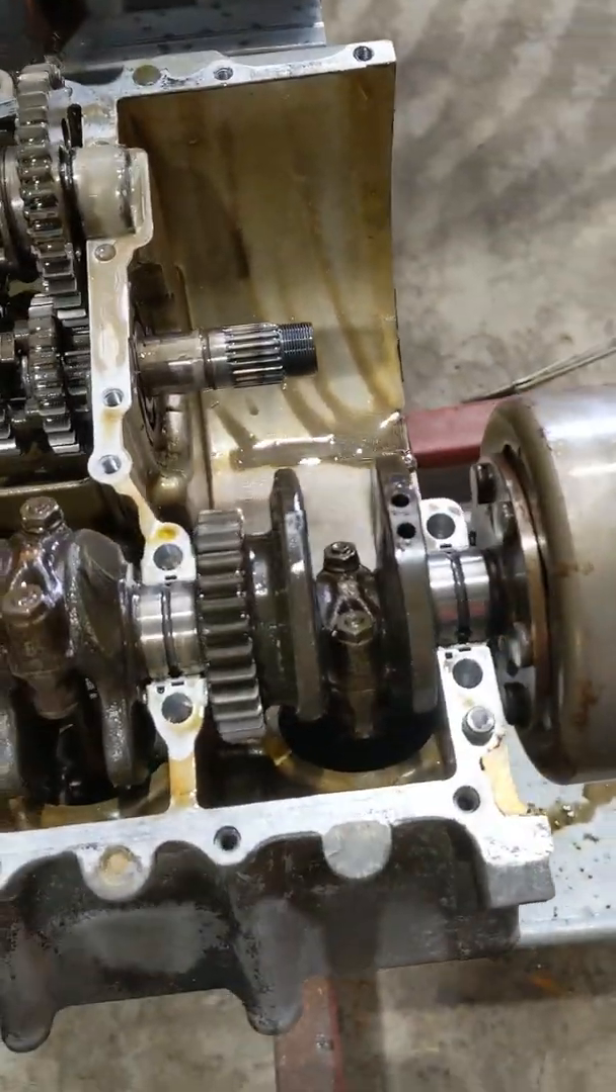Alright so I've got the bottom crankcase off.